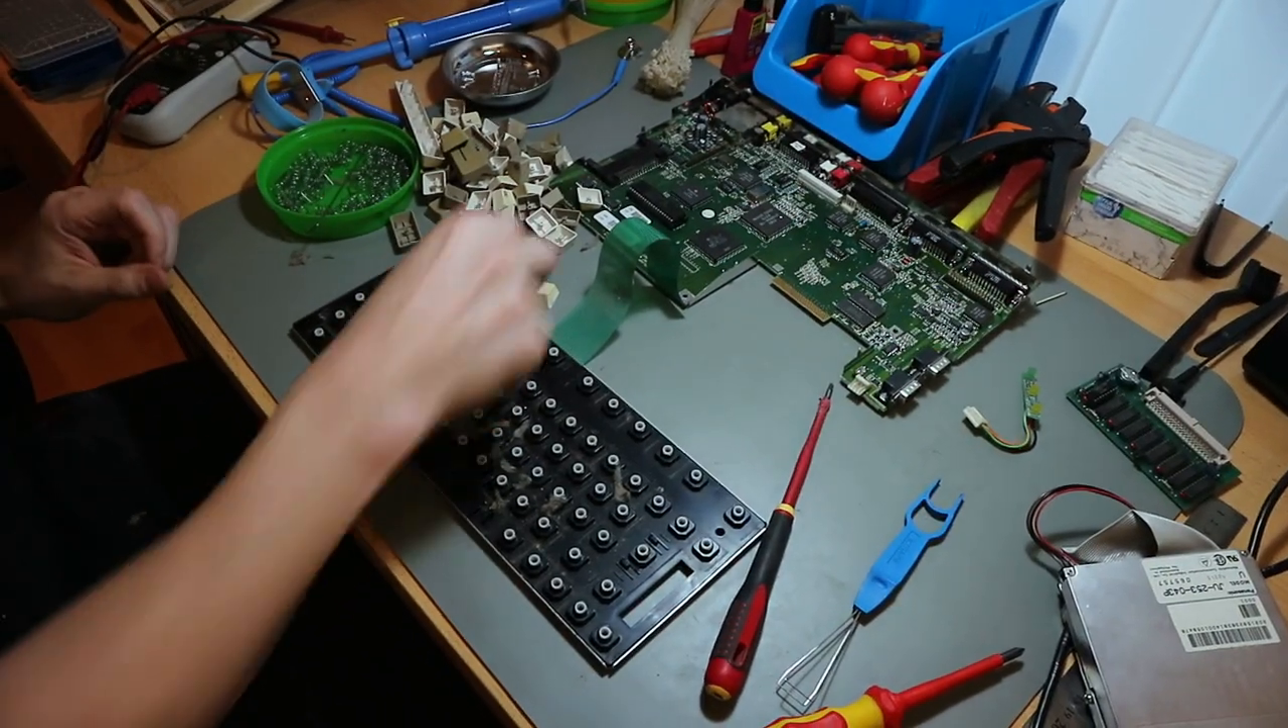So, now we have keycaps off. And a very dirty. Dirty keyboard.